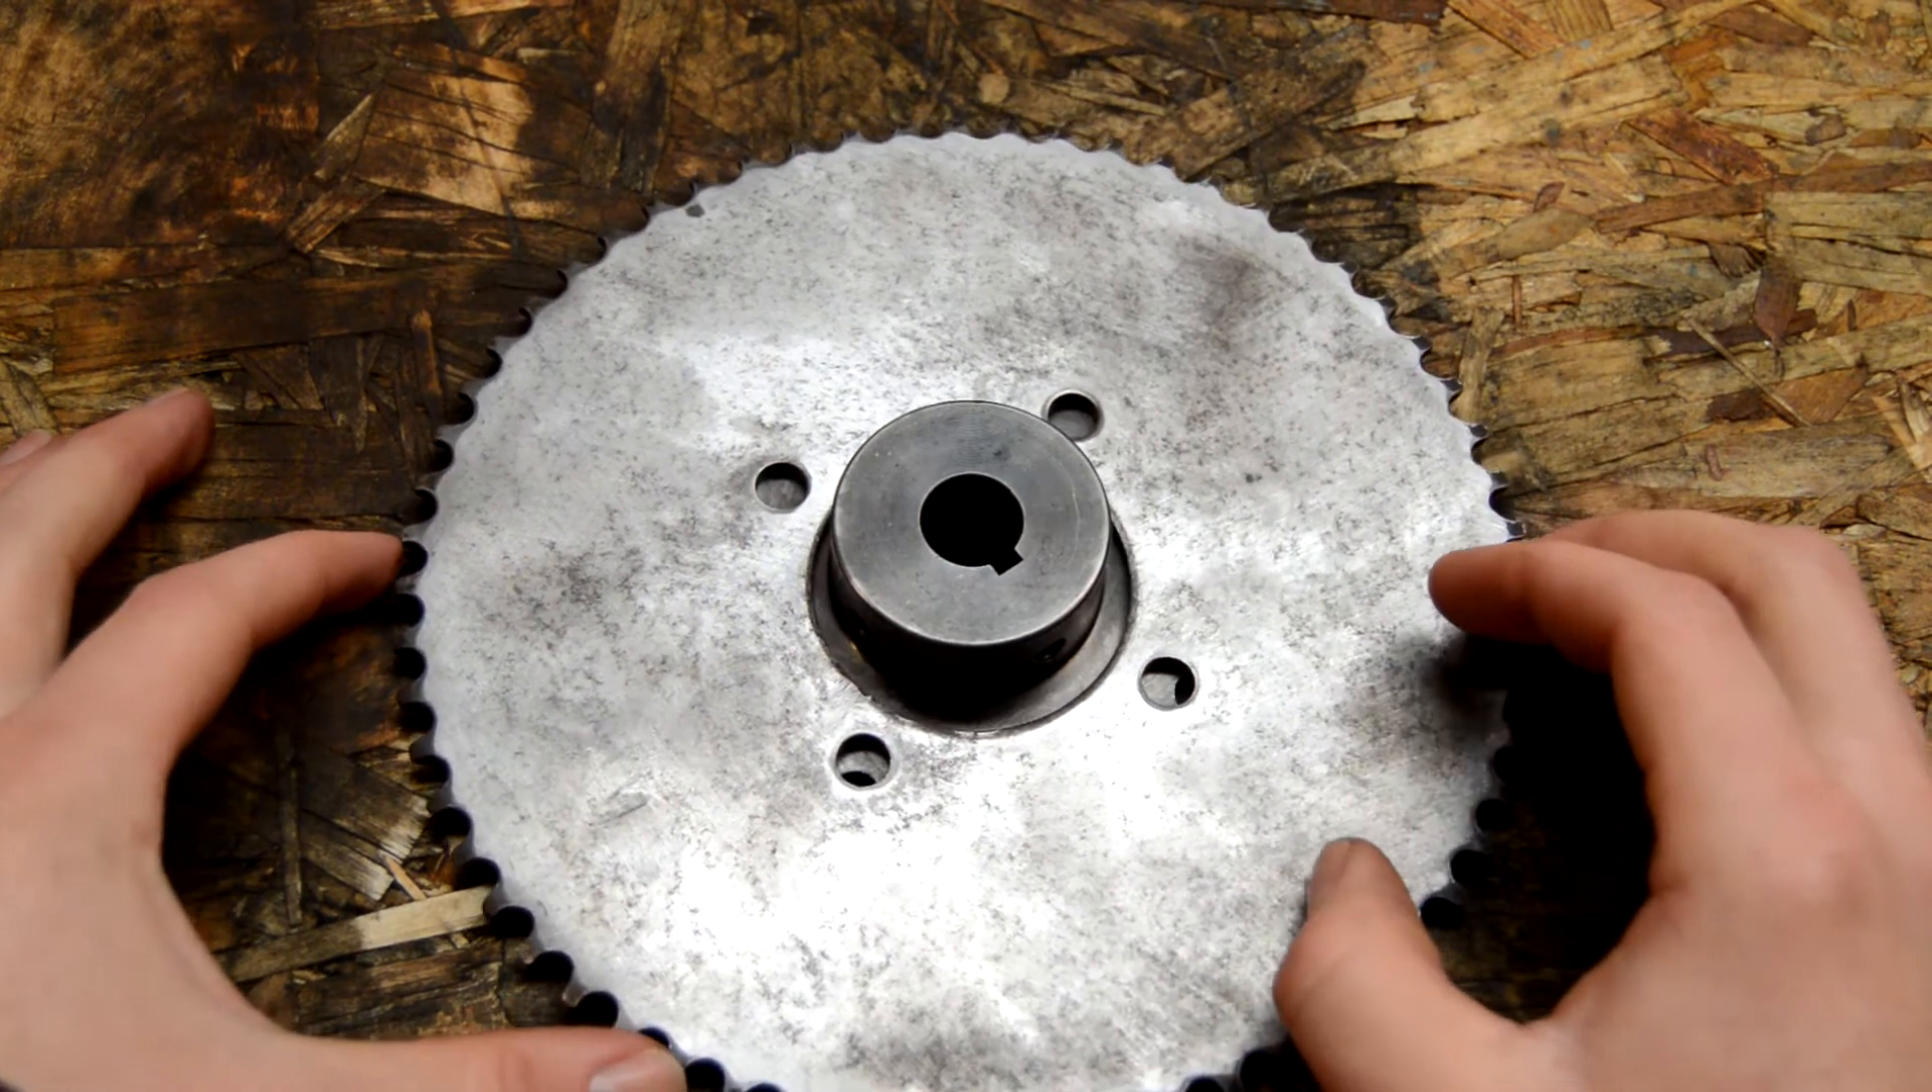Okay, so I got our two gears lined up here, and as you can see, there's quite a bit of room here between the hub of the other gear, the smaller one that we're using as our adapter, and the bore for this bigger sprocket.